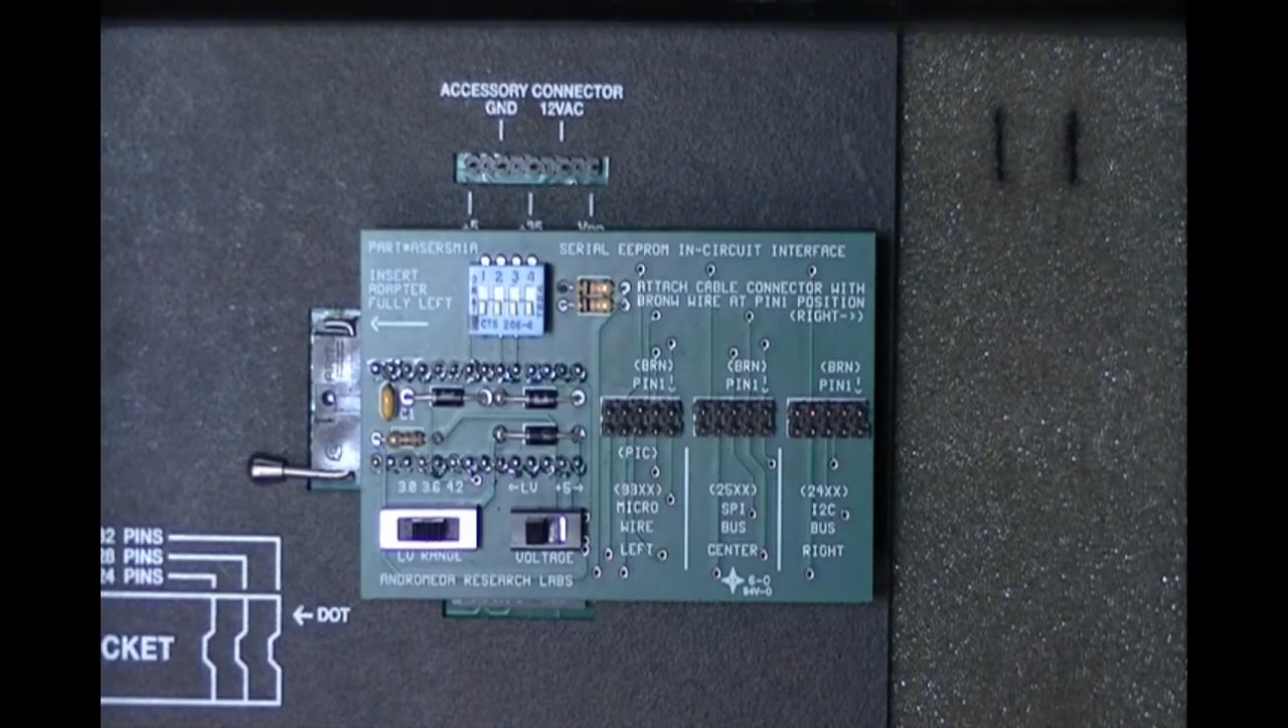Okay now we got the adapter installed we have the the voltage settings we have the uh the configuration switch on the programming unit set.